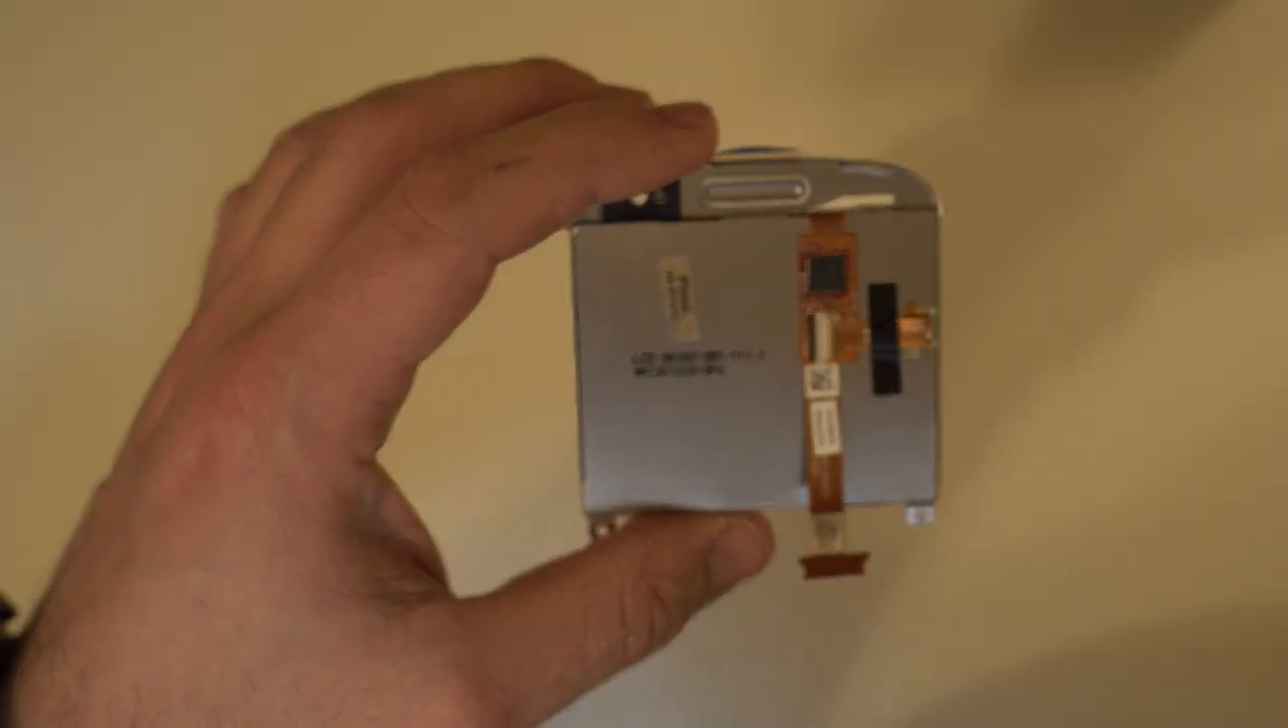One of my Blackberry screens was already disassembled from the mobile phone unit and this is the one that I used to do the screen replacement.